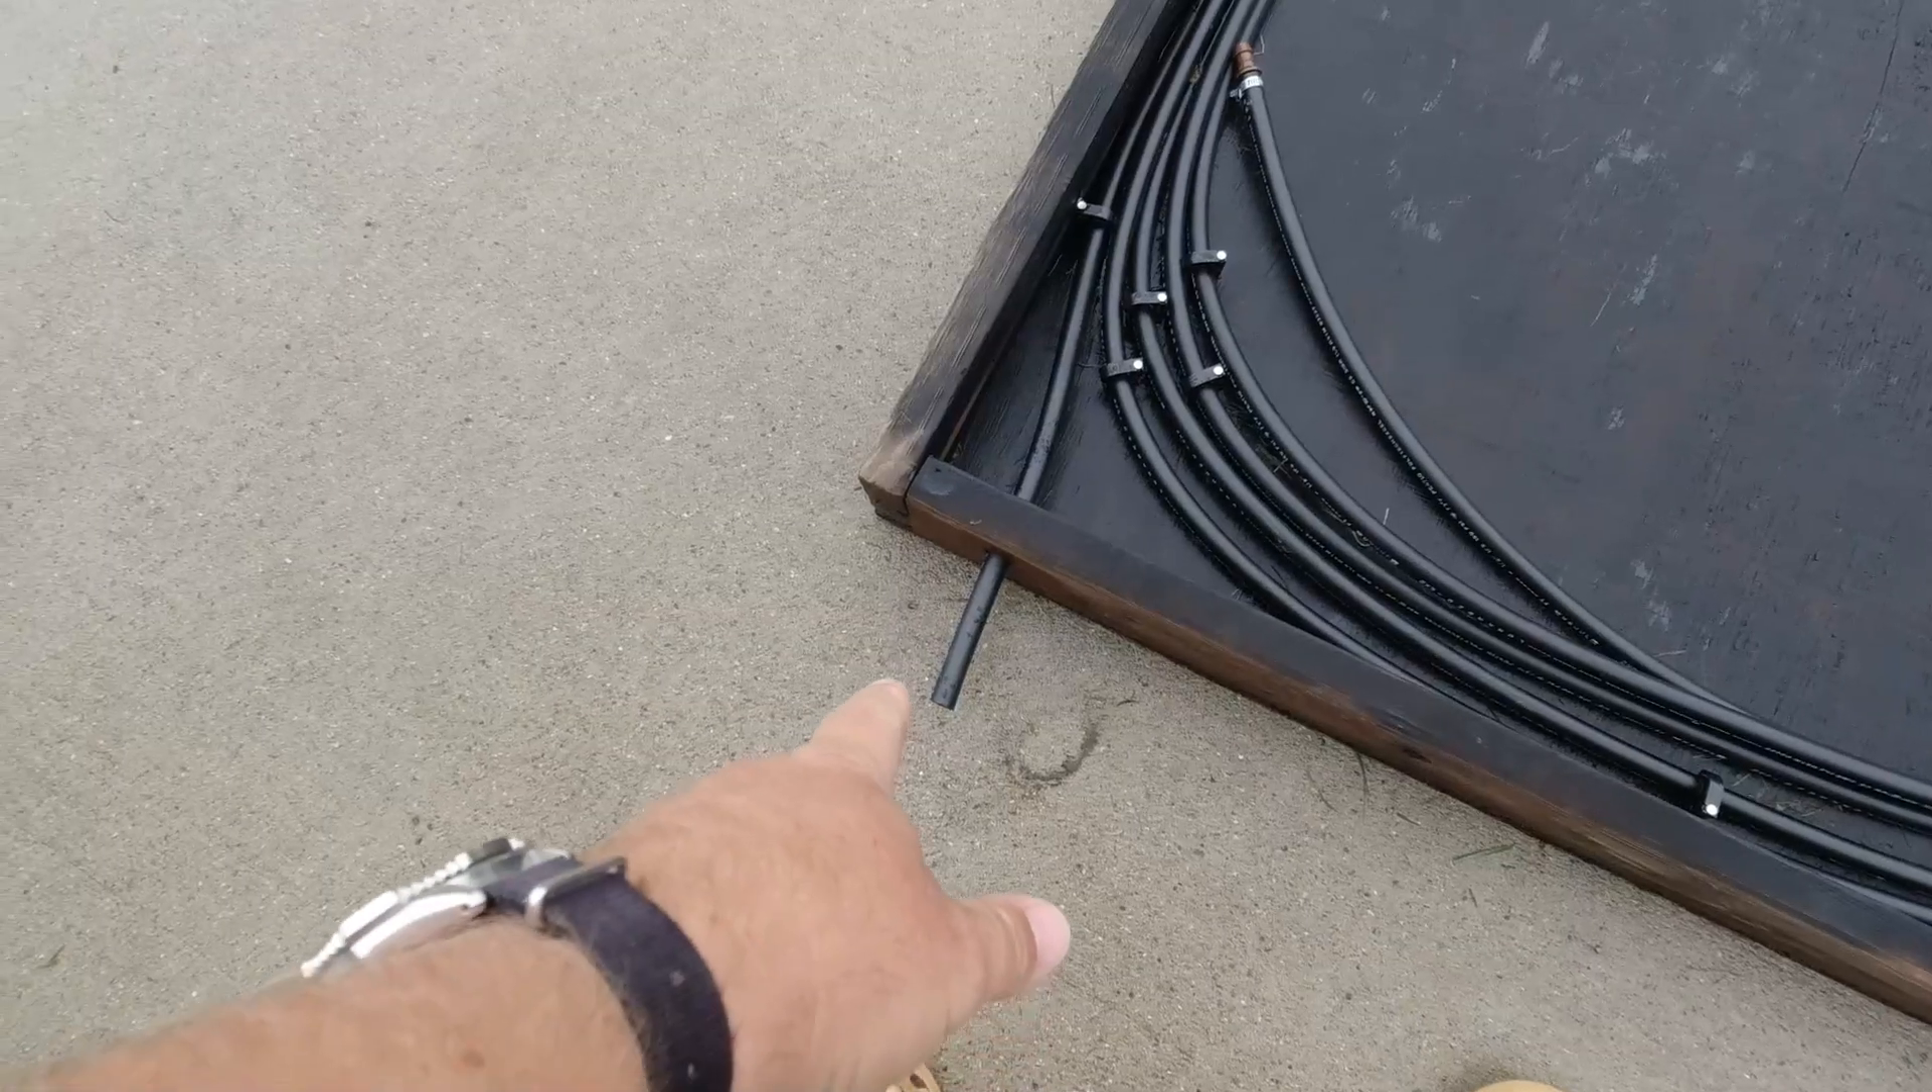I still need to put the hose fitting on here.